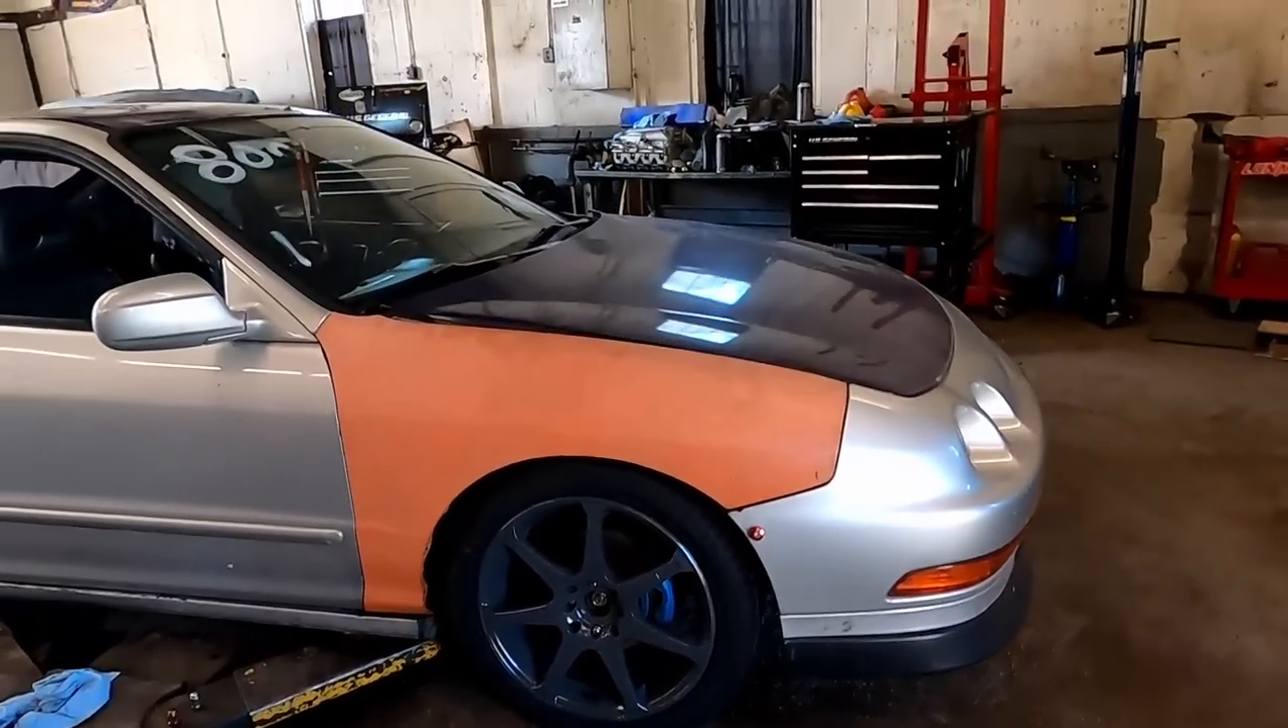That wheel gap looks pretty decent to me.